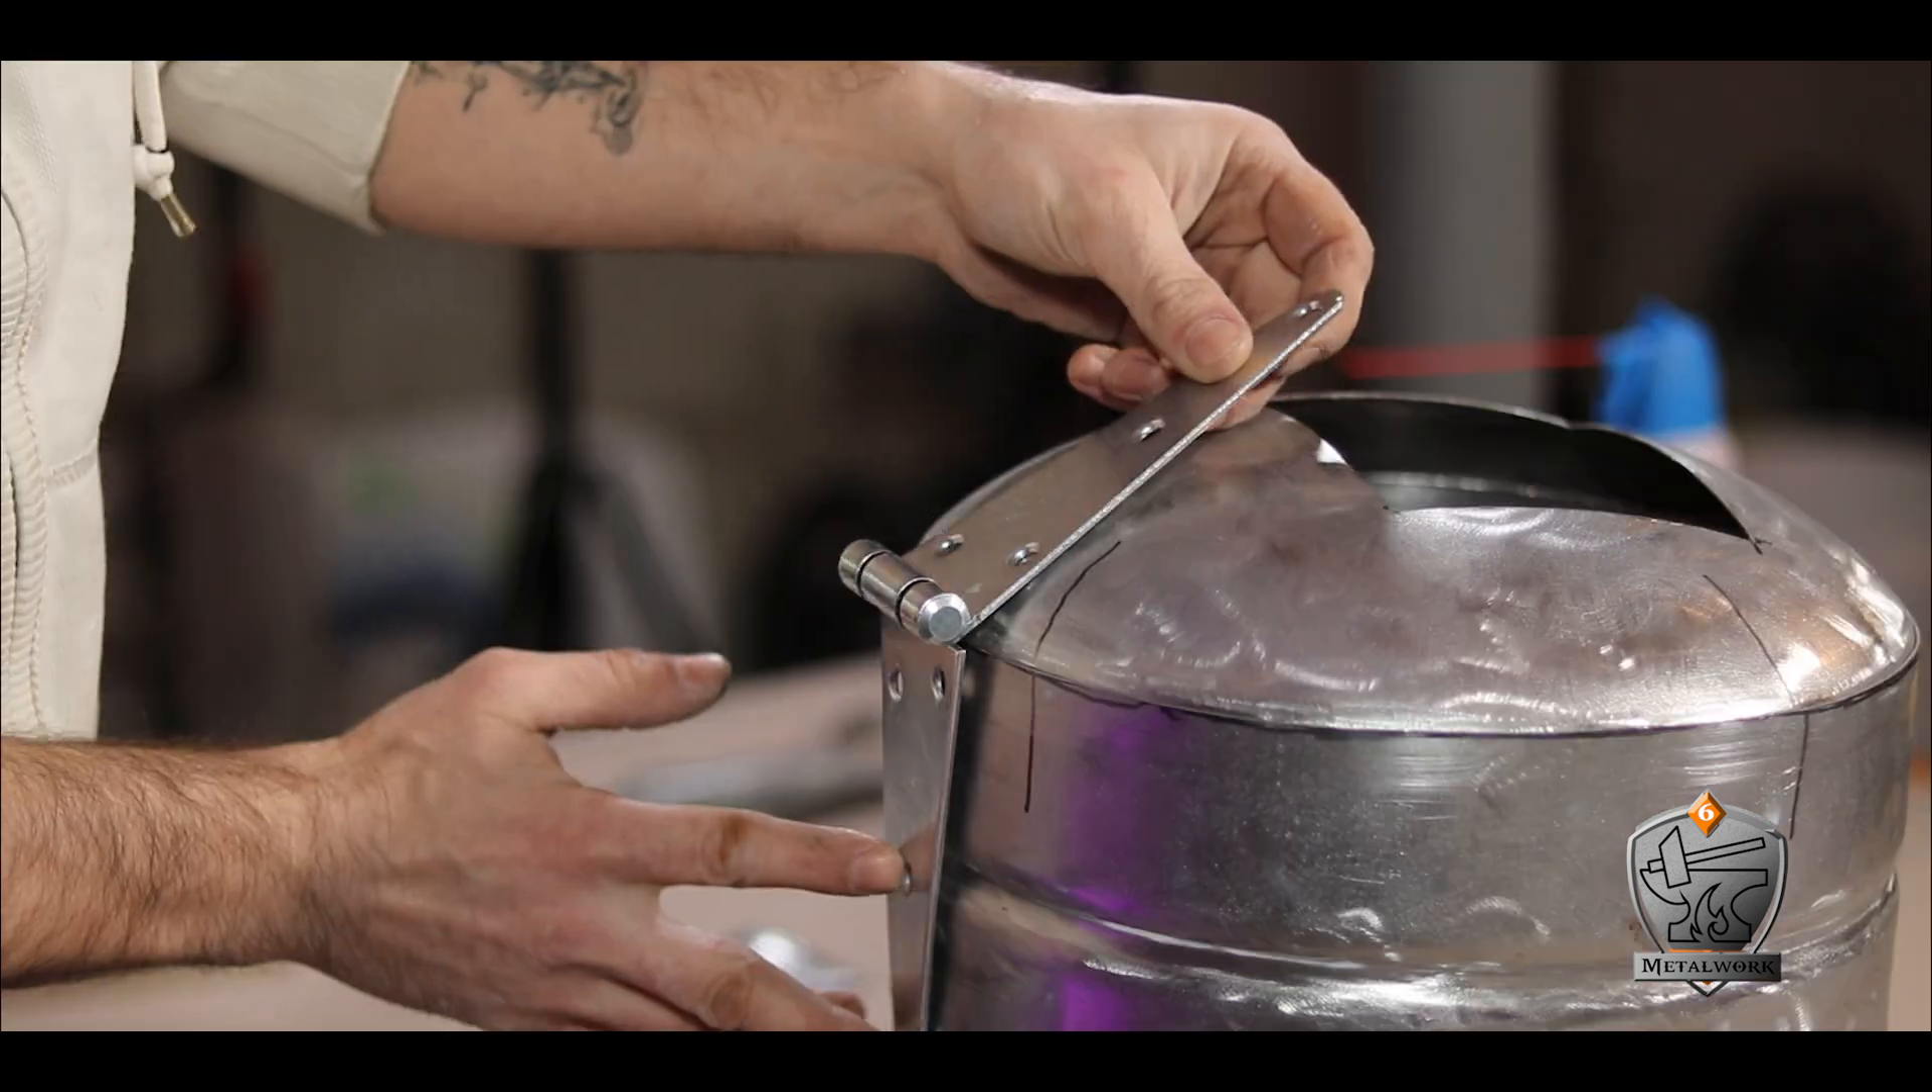The problem is, the tank has a rounded top here and the hinge is straight.